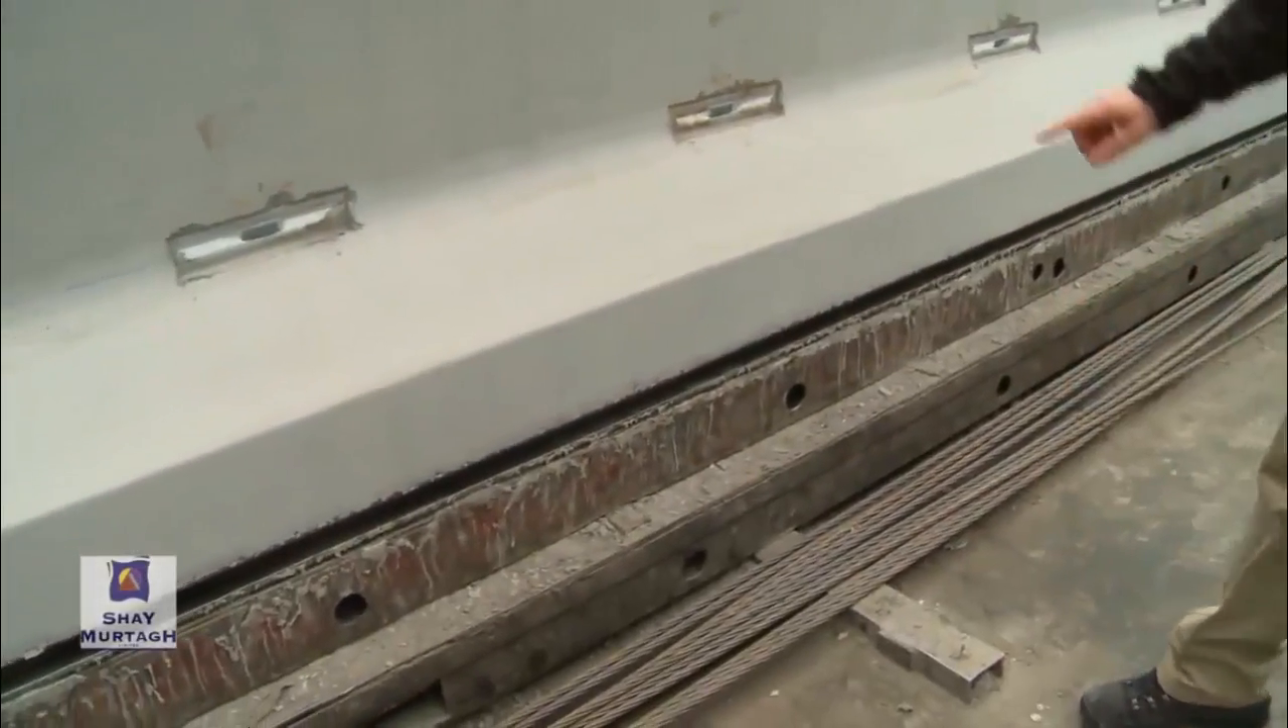Now, you'll notice there's a bit of a gap between the soft foot of the beam and the actual bed itself.